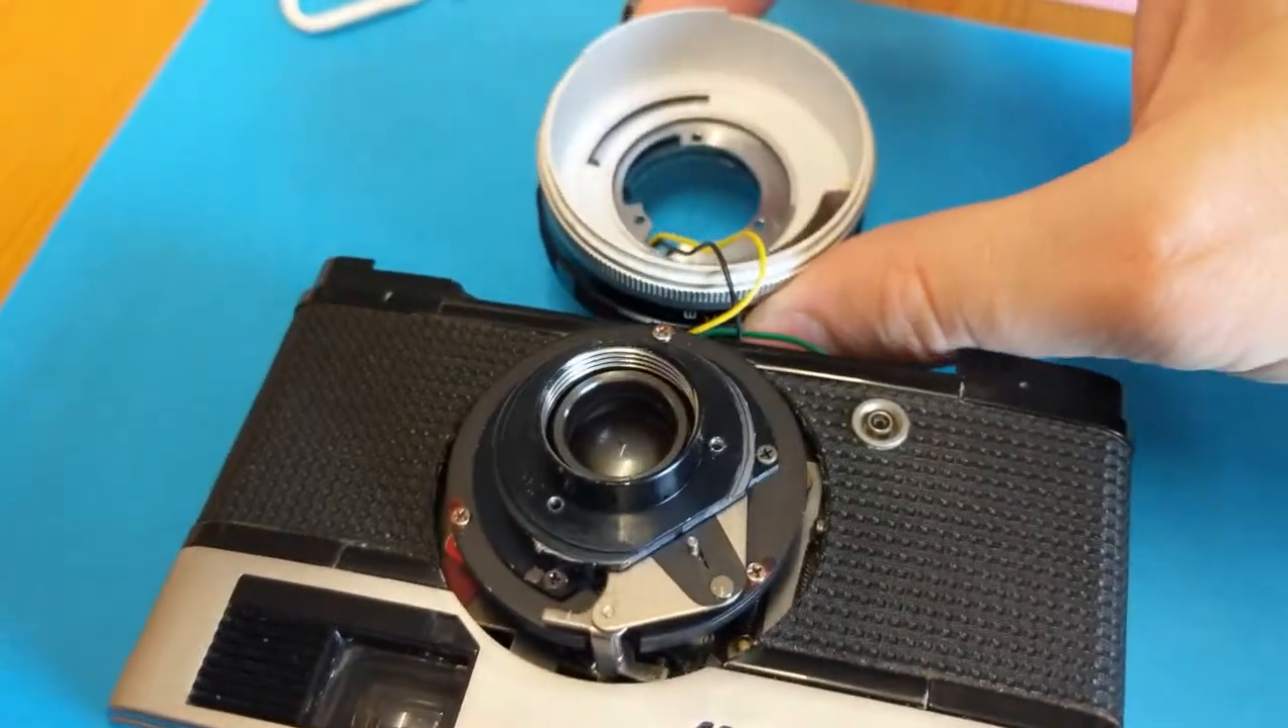Hey guys so i've taken the lens off now and obviously what you want to be doing is they're still attached the wires are still attached so just be careful with that.